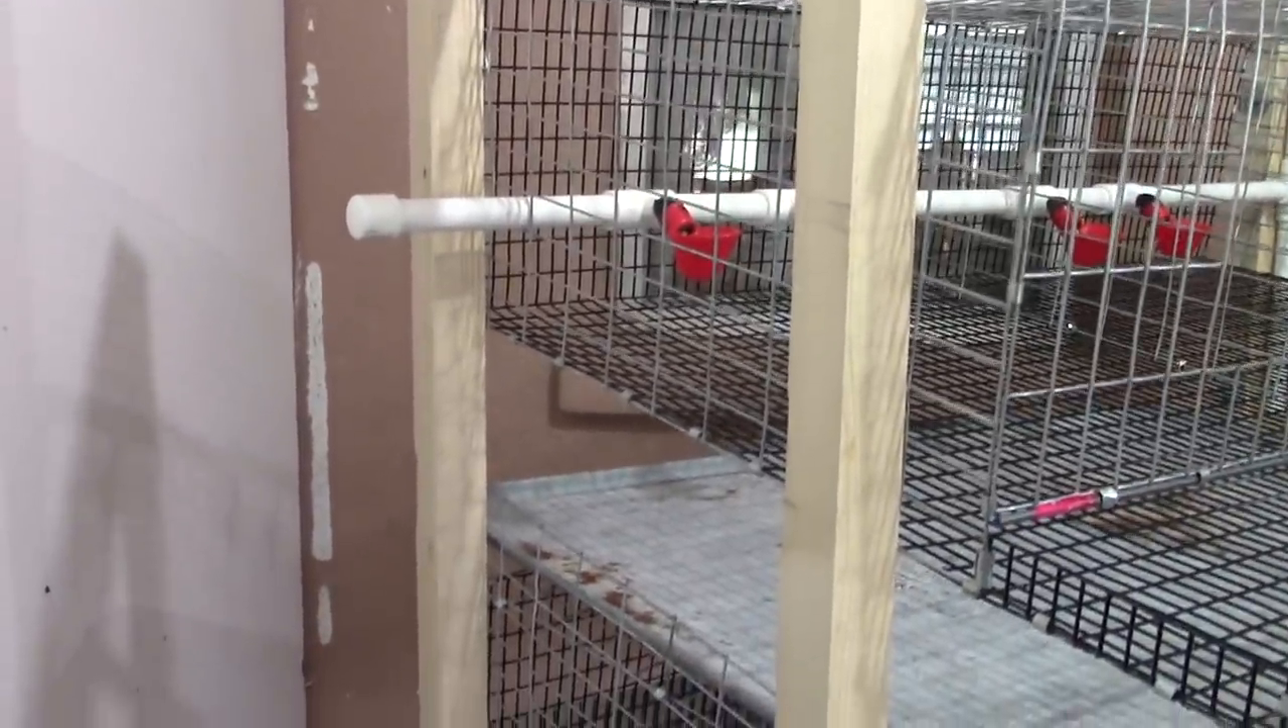Okay, guys, so I went ahead and mounted the cages in this temporary rack system that I built.